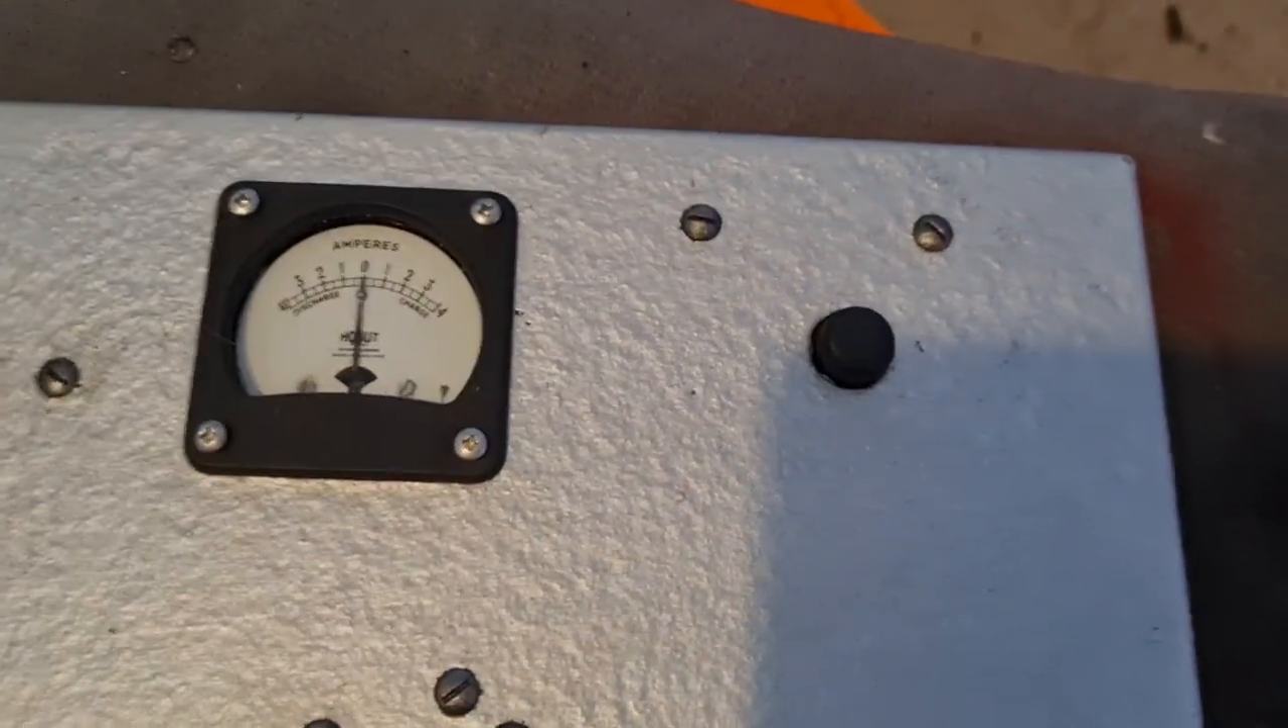We have the missing start button. We now have the start button.